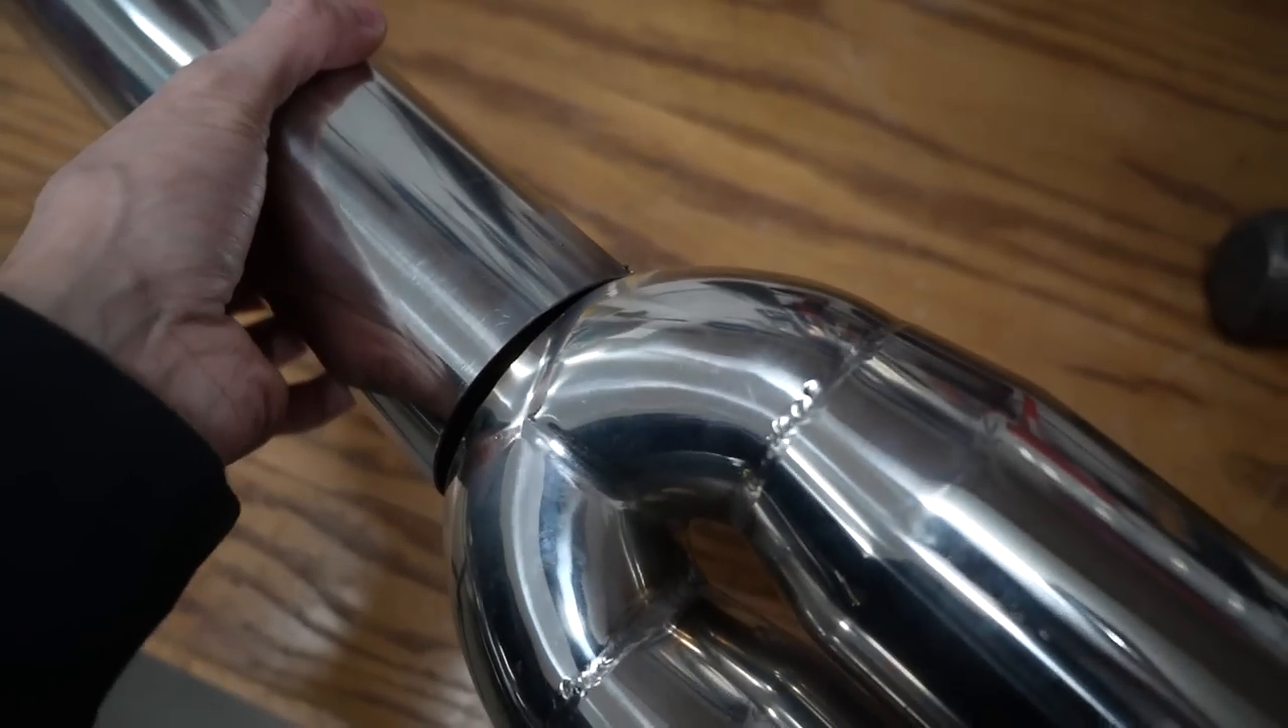There's a pretty good gap on this top part but I could definitely fill it in with the weld.